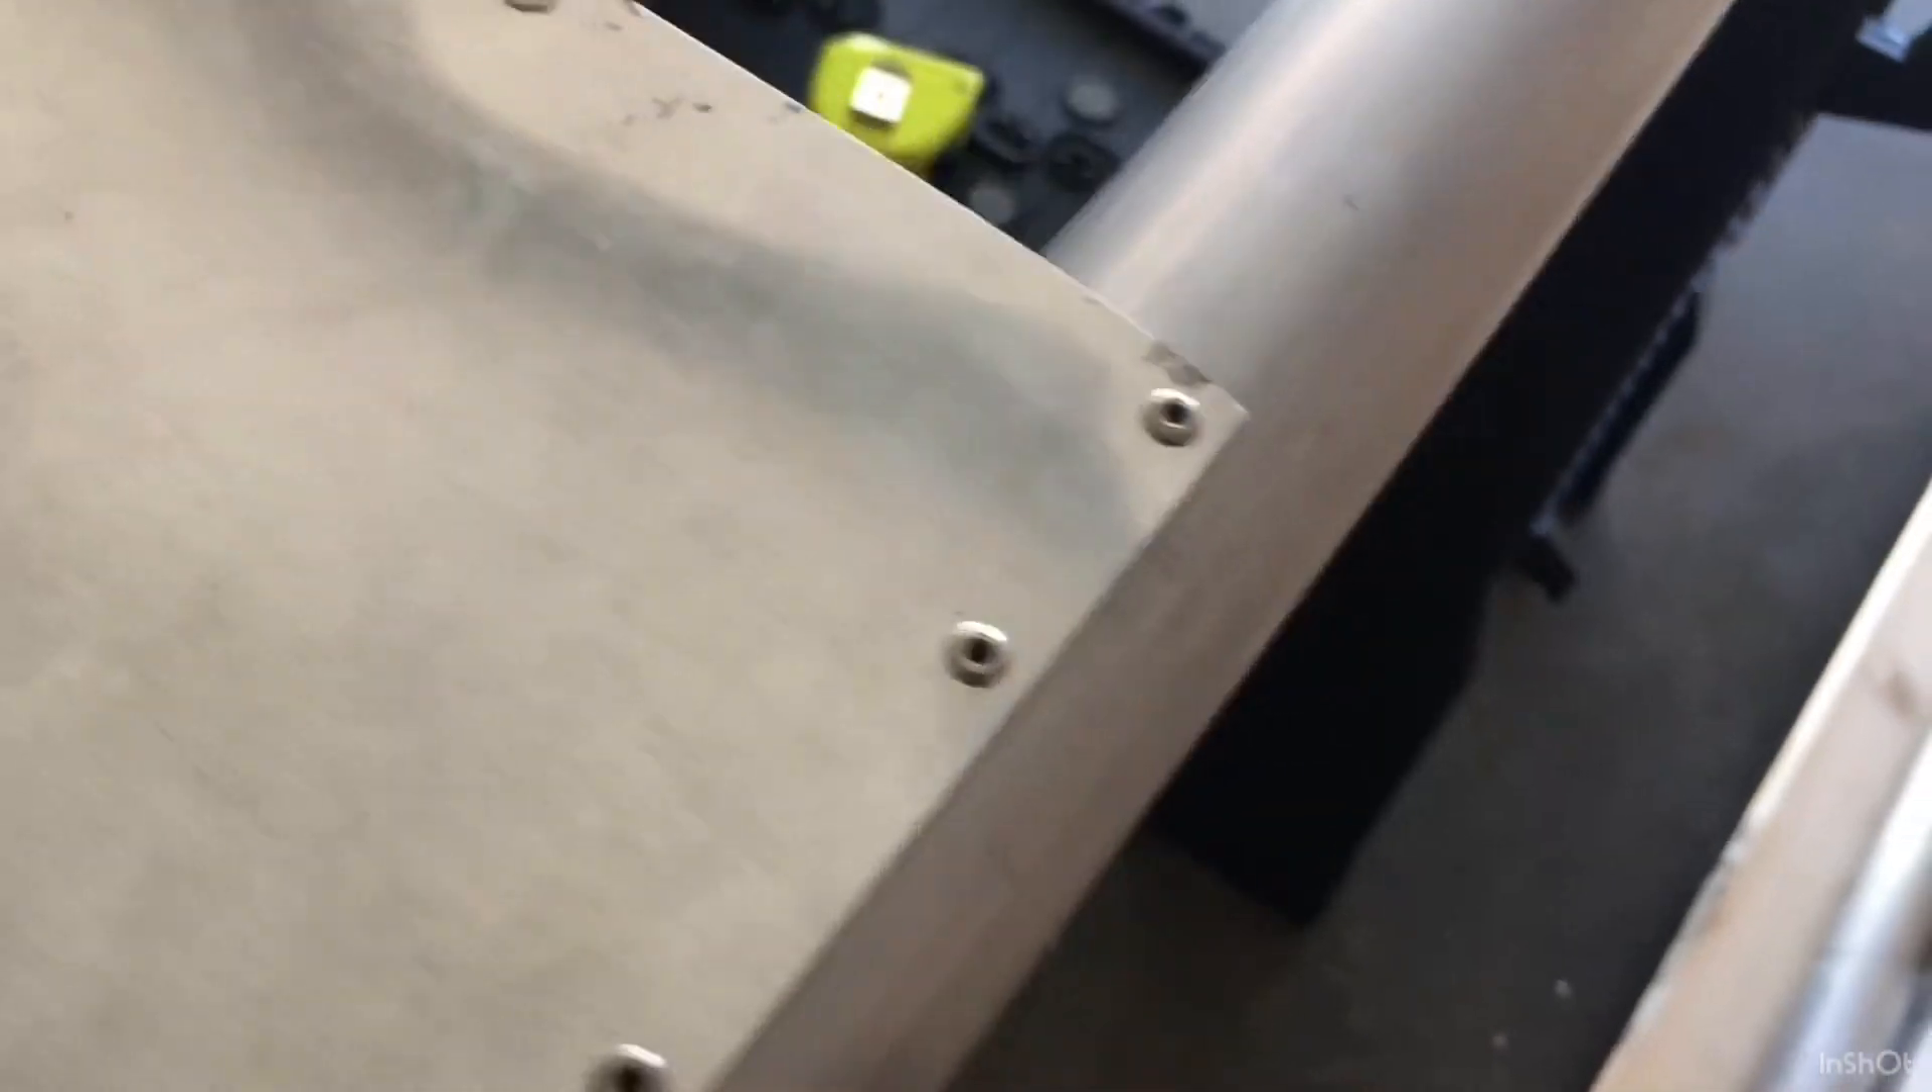But I'm putting in these these are the aluminum rivets the small head aluminum rivets and you can see I've got the sheet drilled and riveted these are the stainless steel rivet heads here.